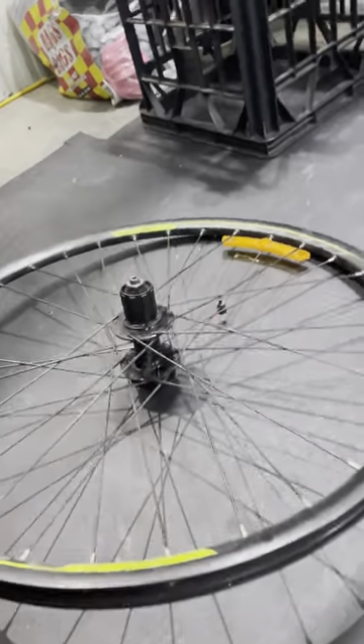Had to remove the tire the rim tape inner tube everything removed.